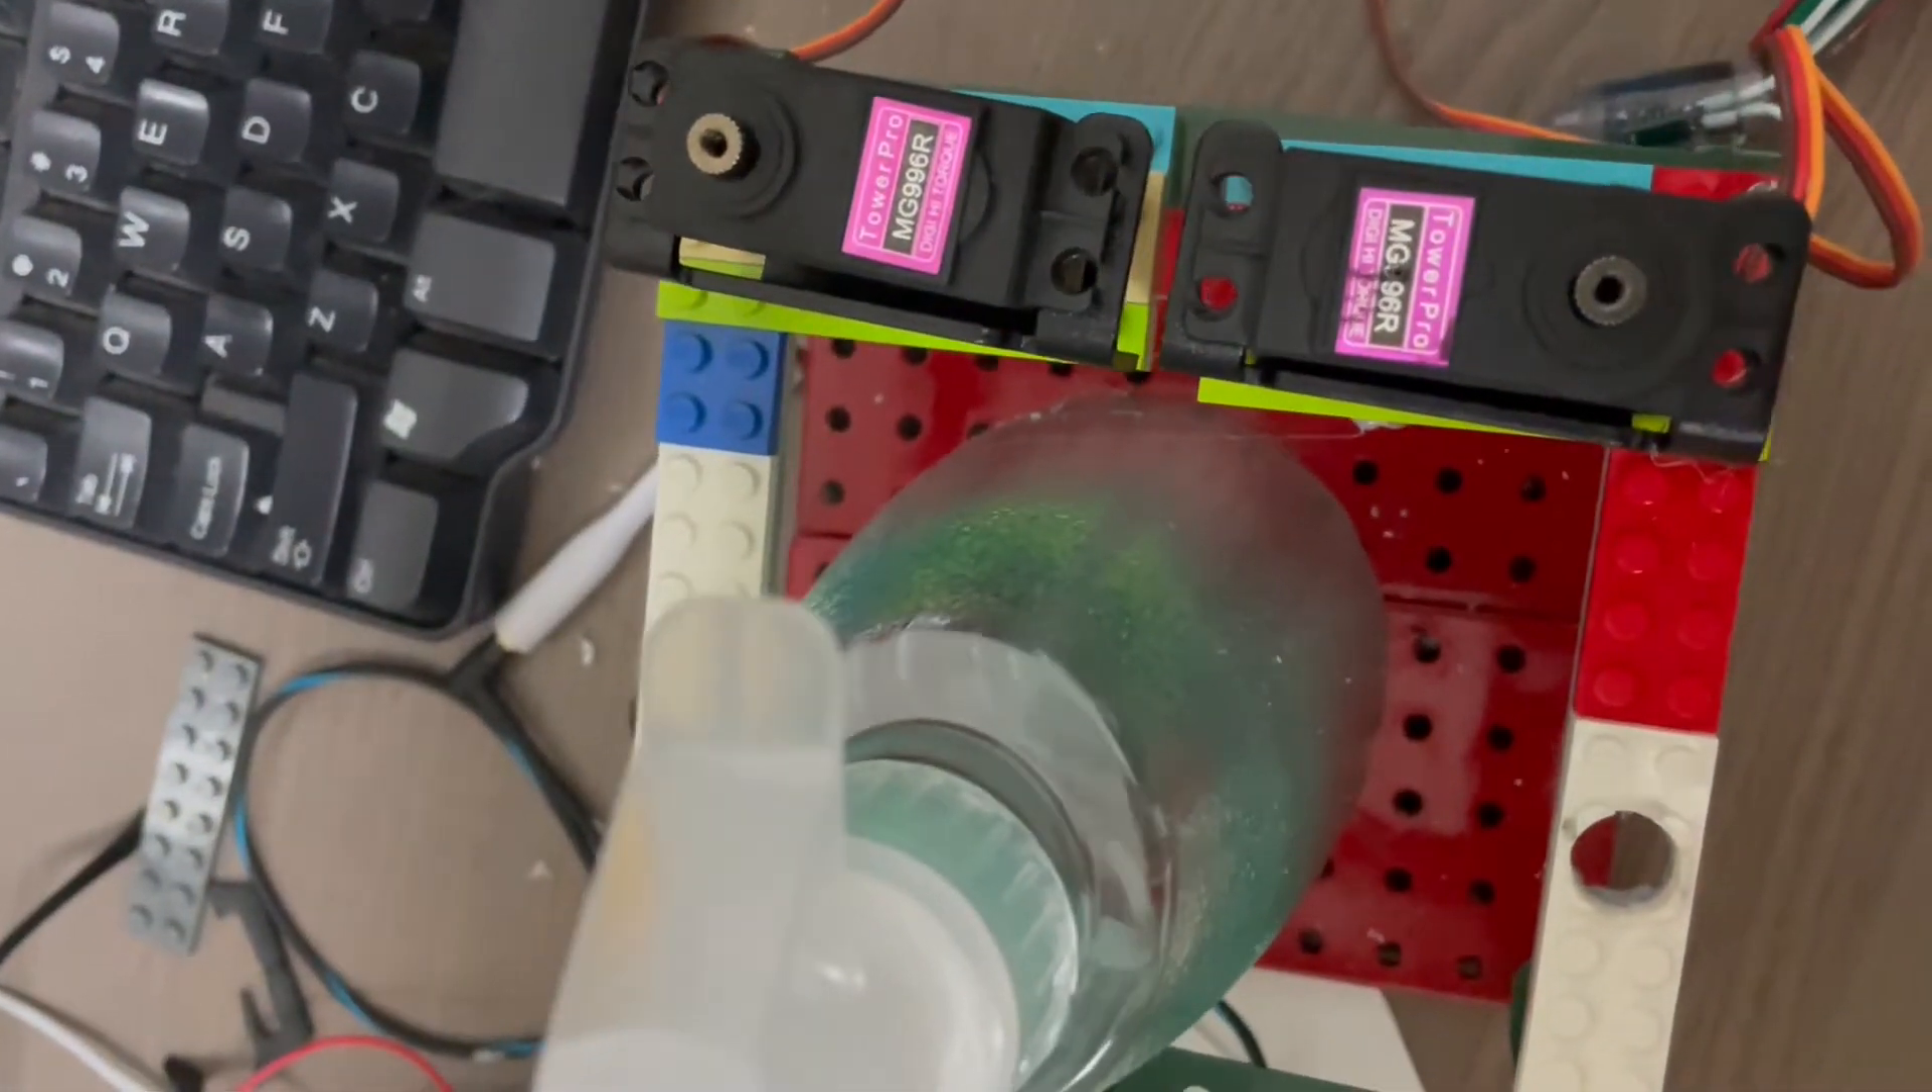So these are the servos I've got mounted behind the water spray bottle.